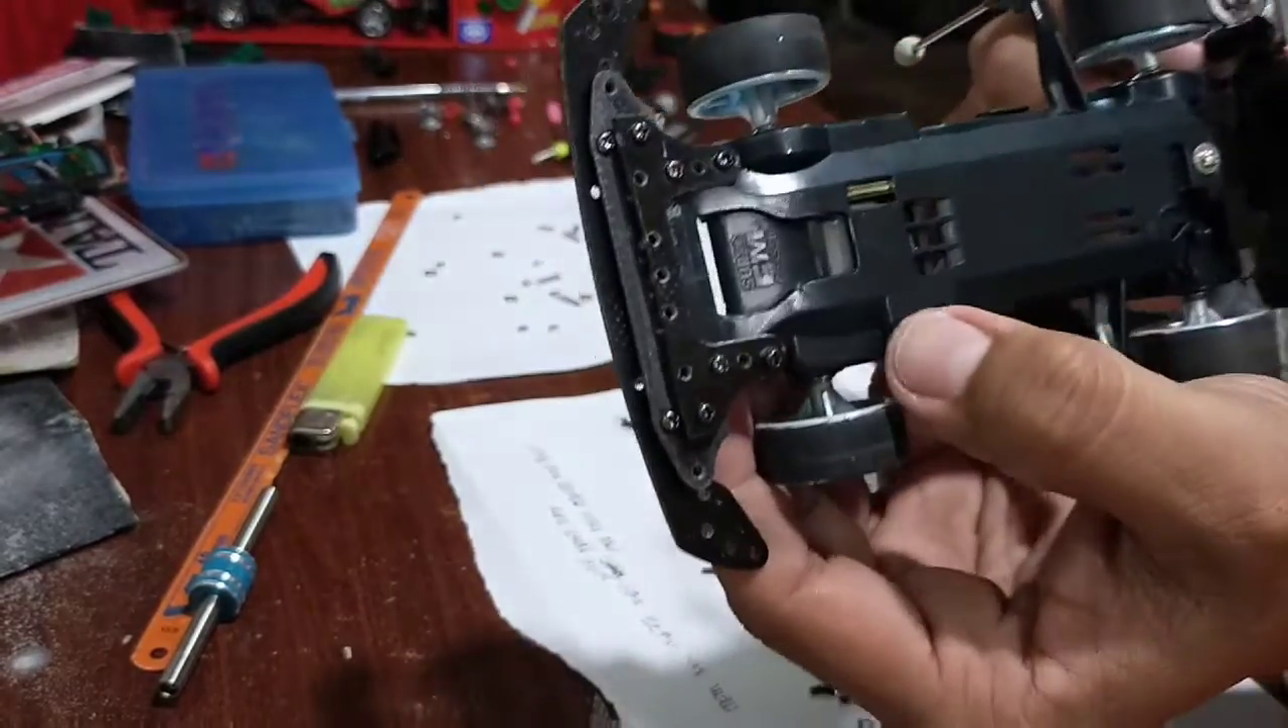So tapos na tayo Sa bumper nya Nakabit na natin Yung bumper nya.